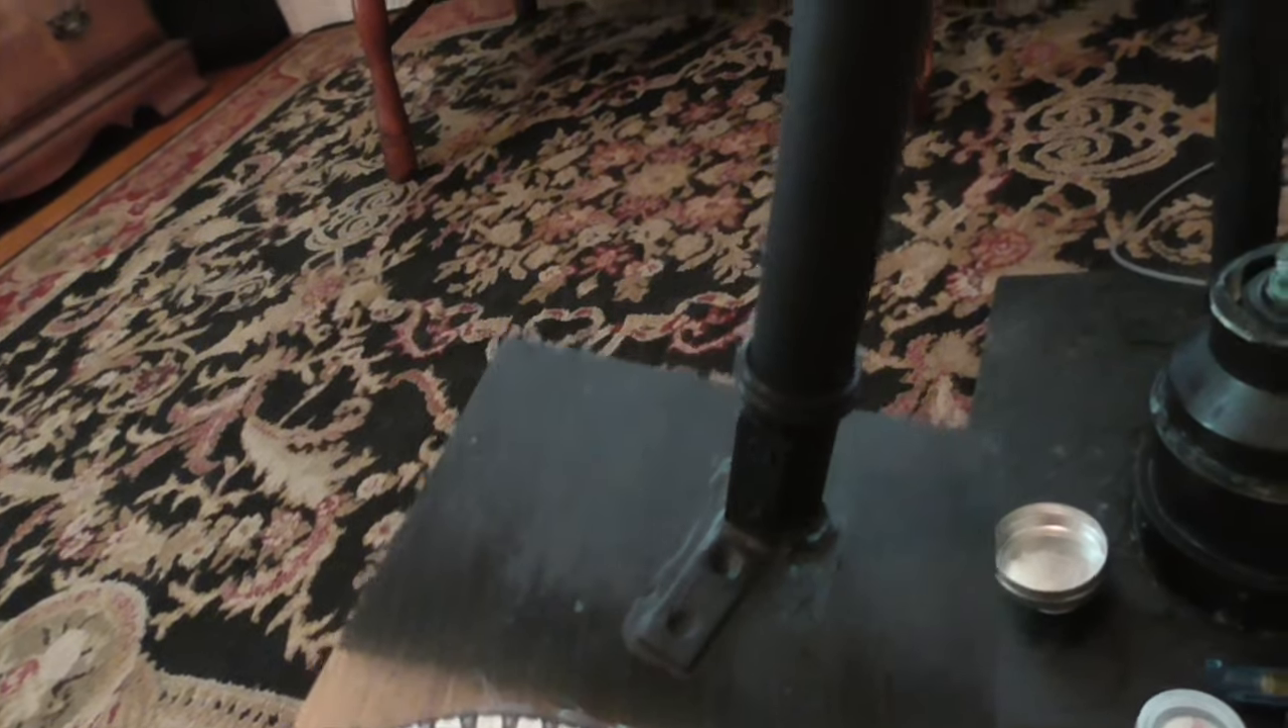And so I've also got brackets here on the underside of my setup here where the PVC is connected to my platform.